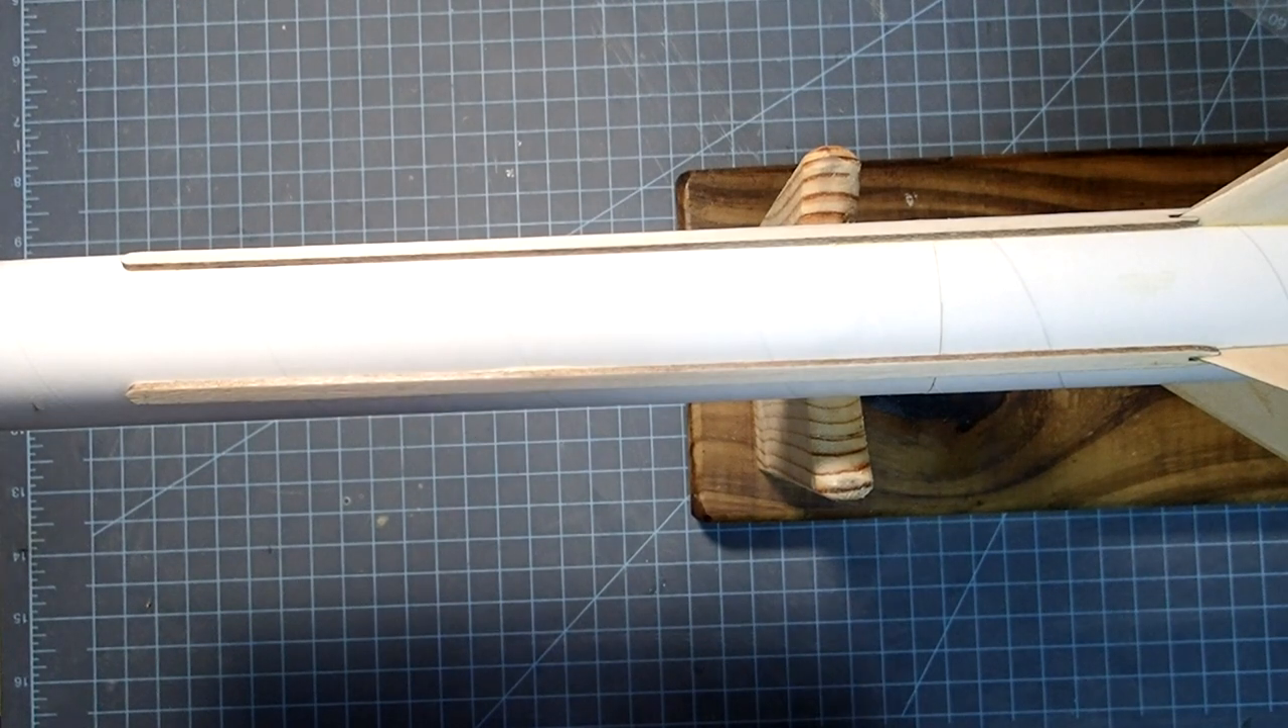Here the last of the channels have been put on.